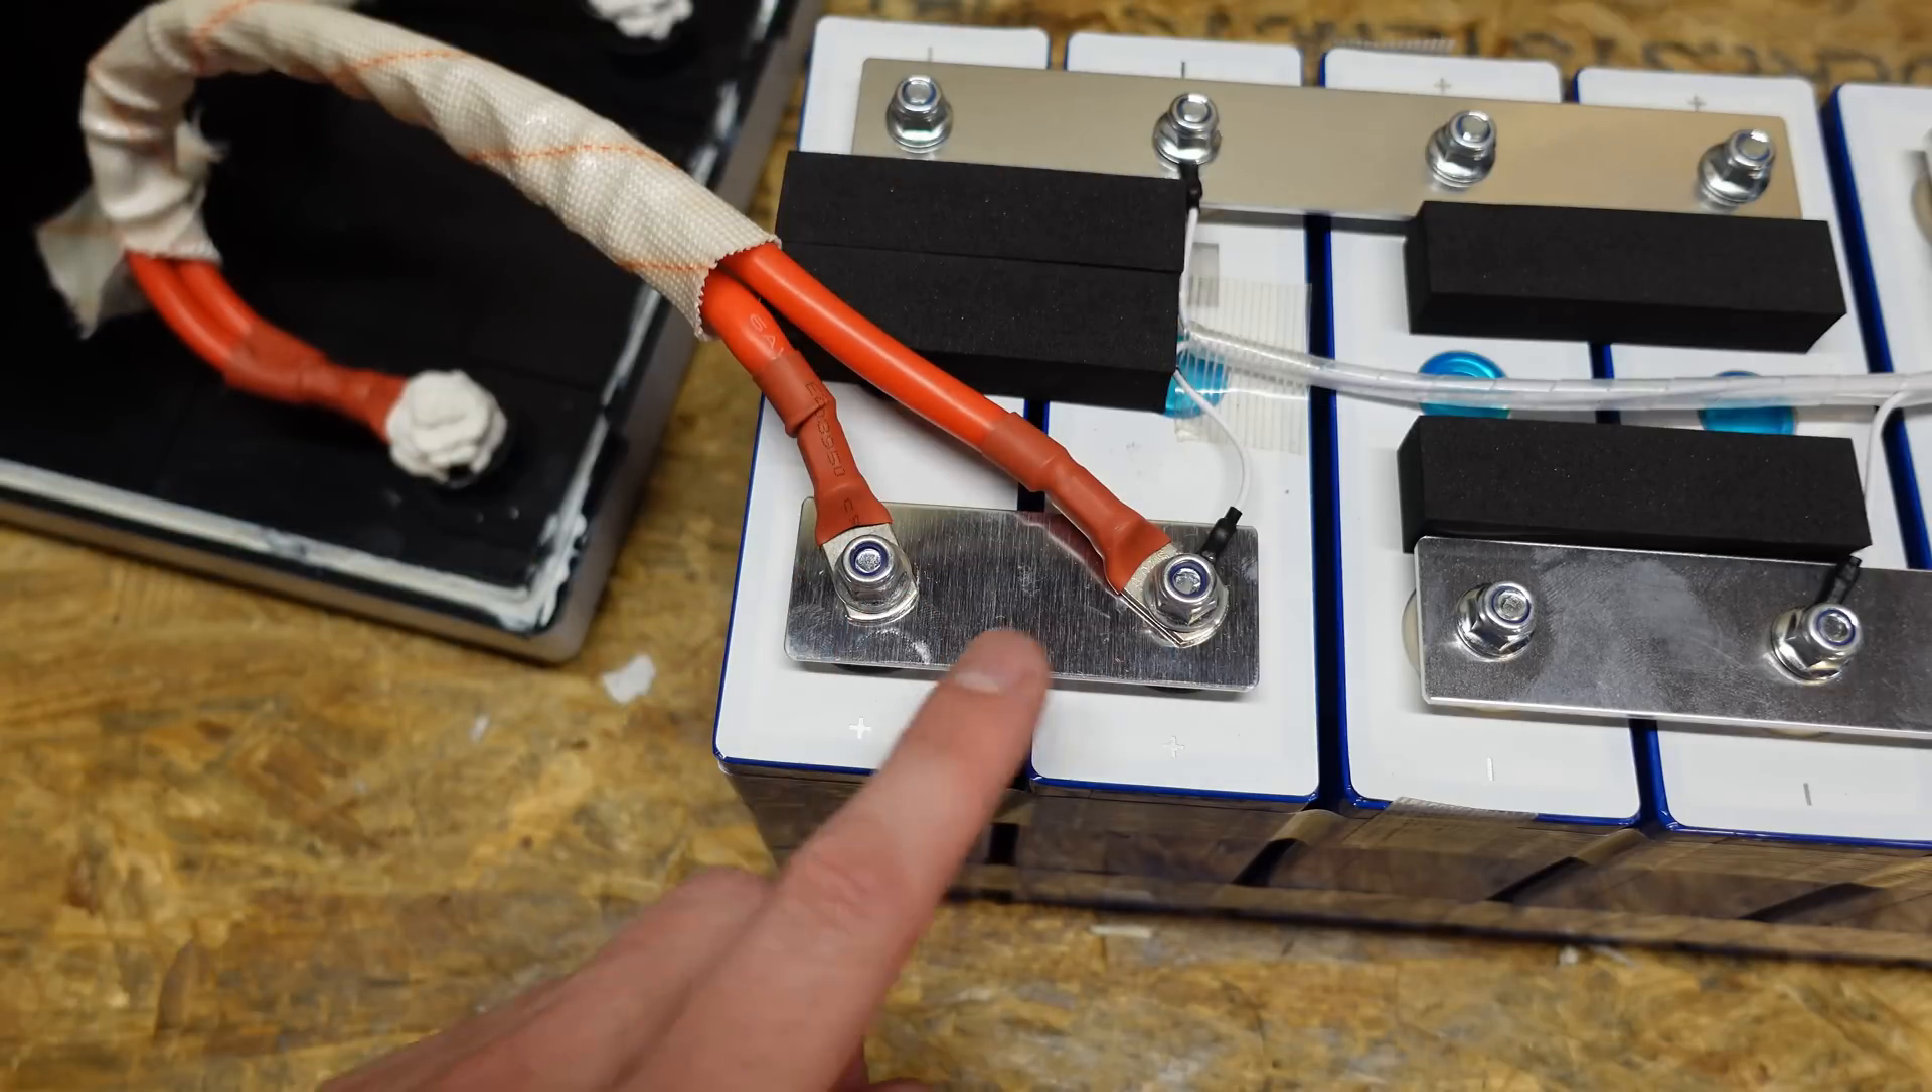Again these are crimped lugs. They do appear to be crimped pretty well and they are attached at two separate points.